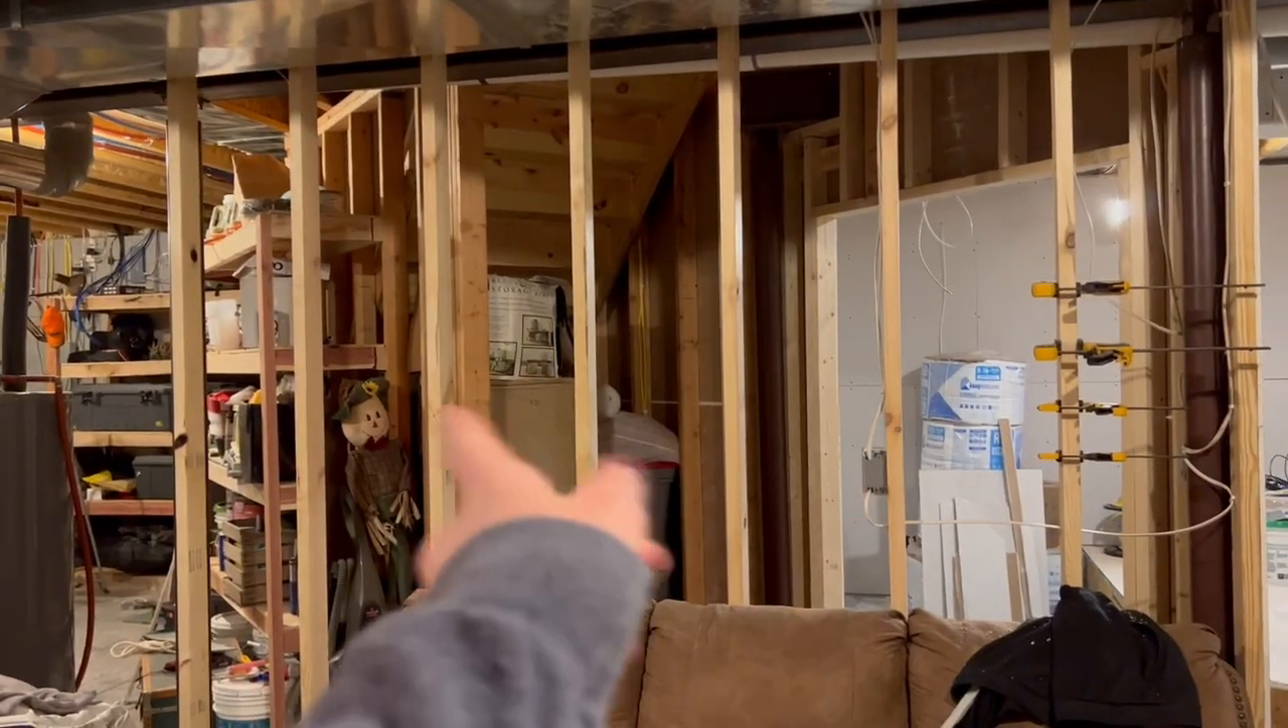Oh, we still got to drywall this wall.